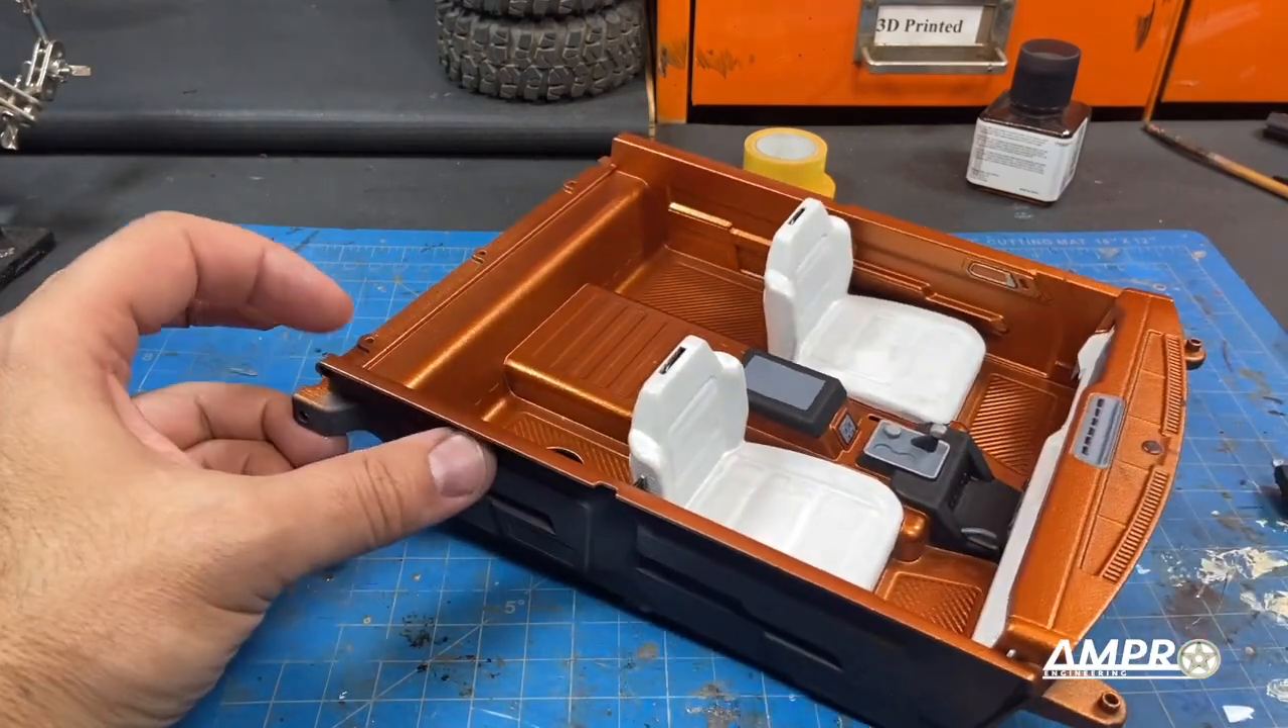I did forget to put the headrests right here.